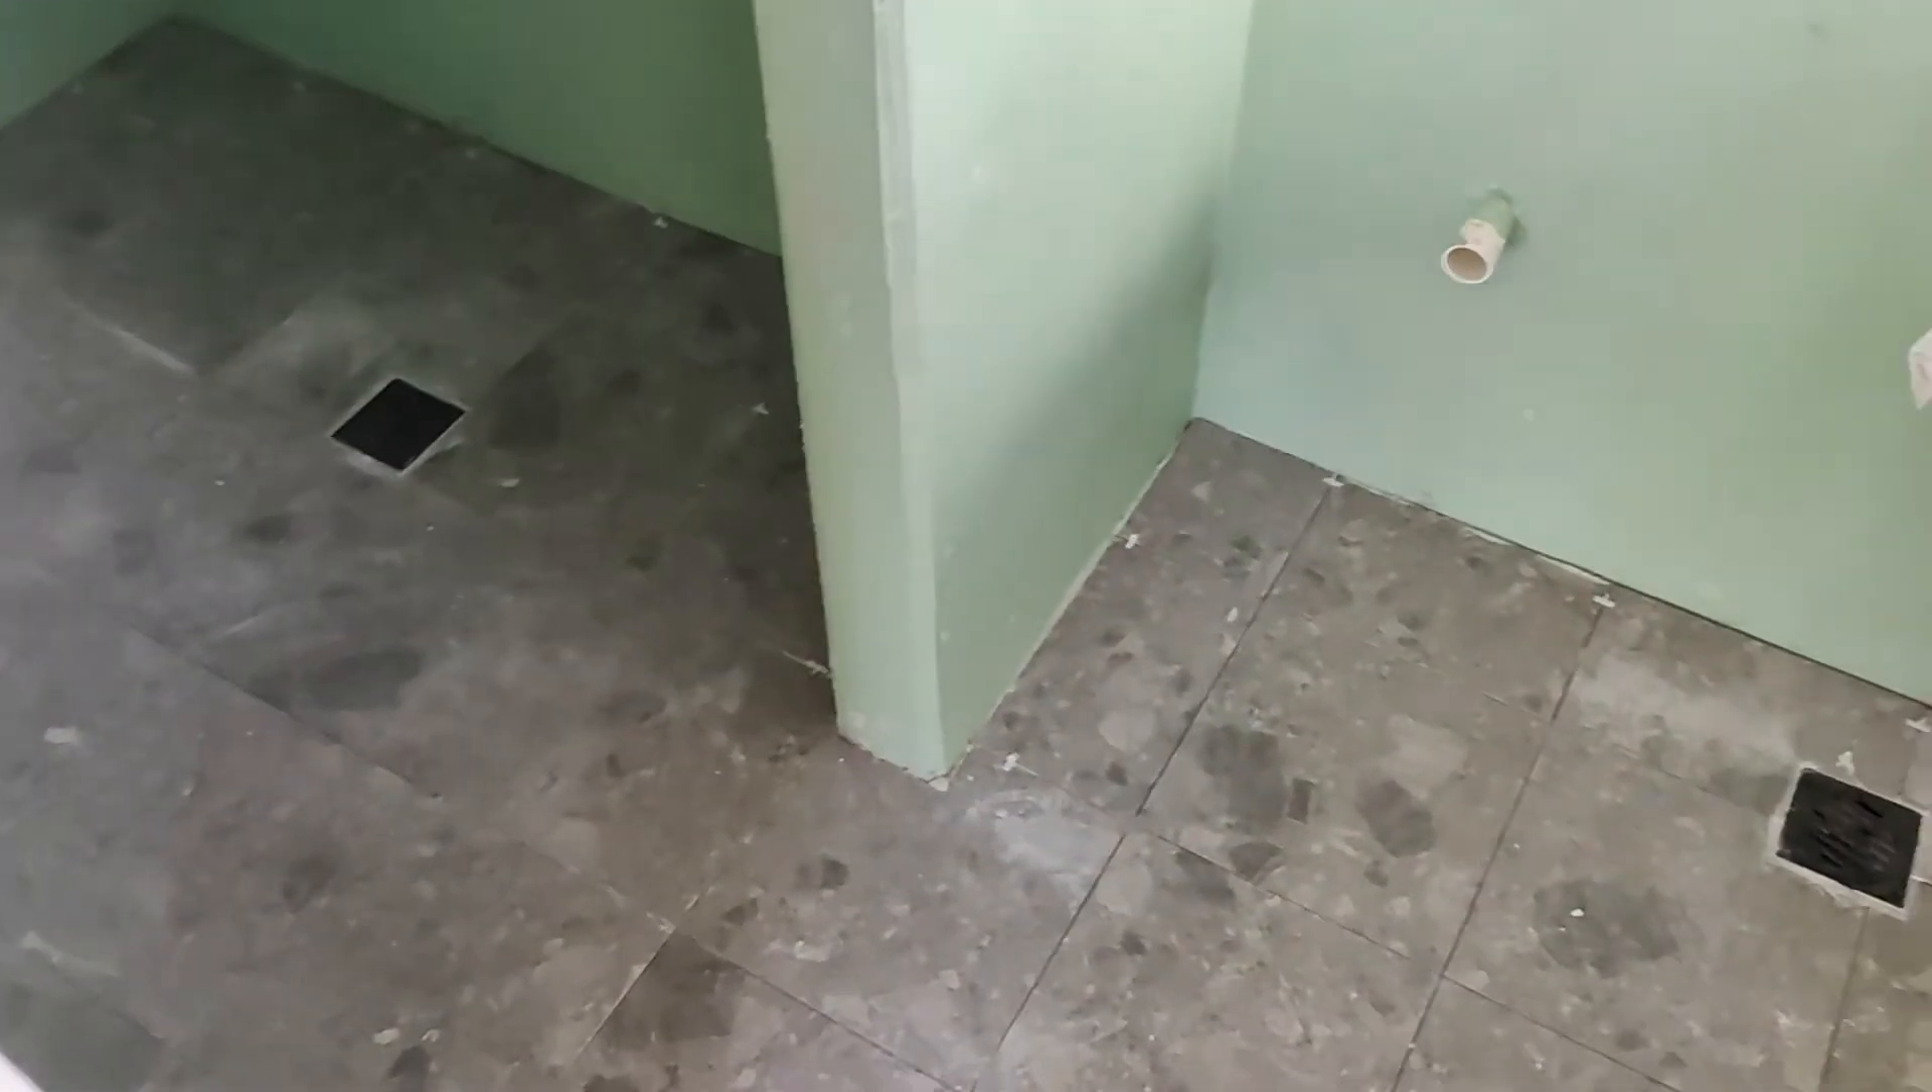Now they've still got to tile this particular bathroom, but they've got the floor done and the waterproofing on the walls itself.